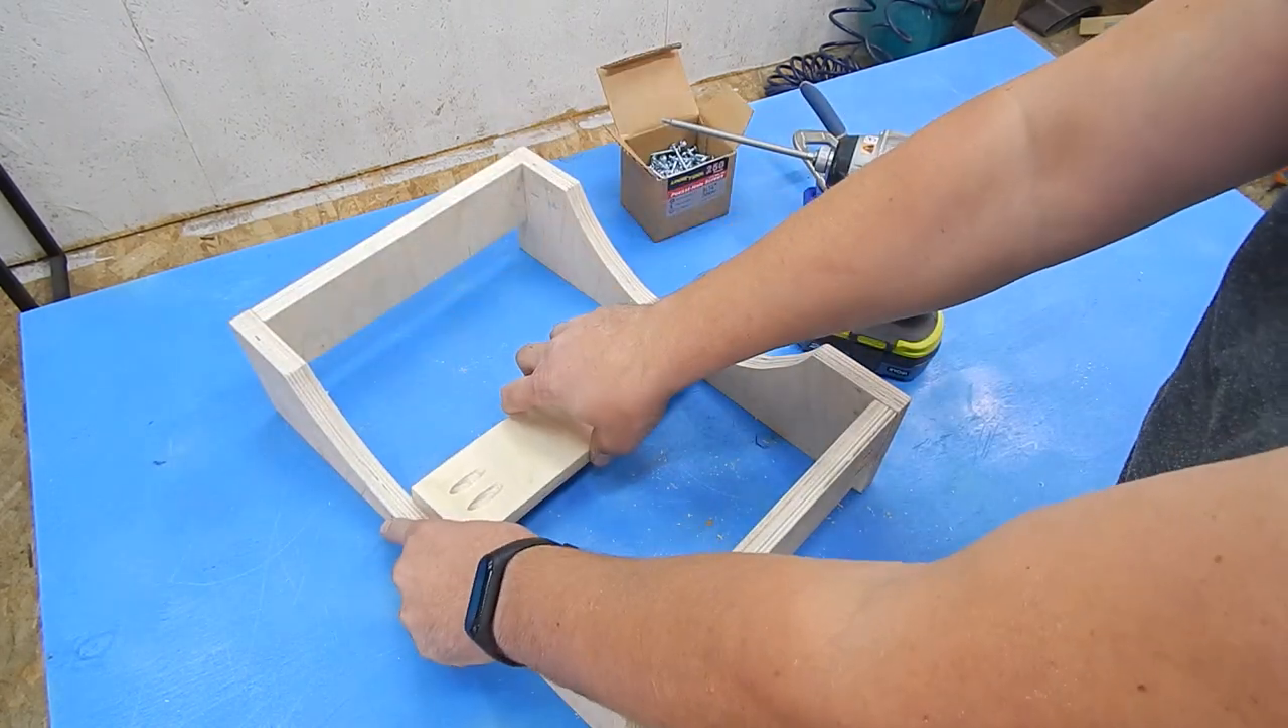И теперь нам остается закрепить всего лишь одну планку посередине.